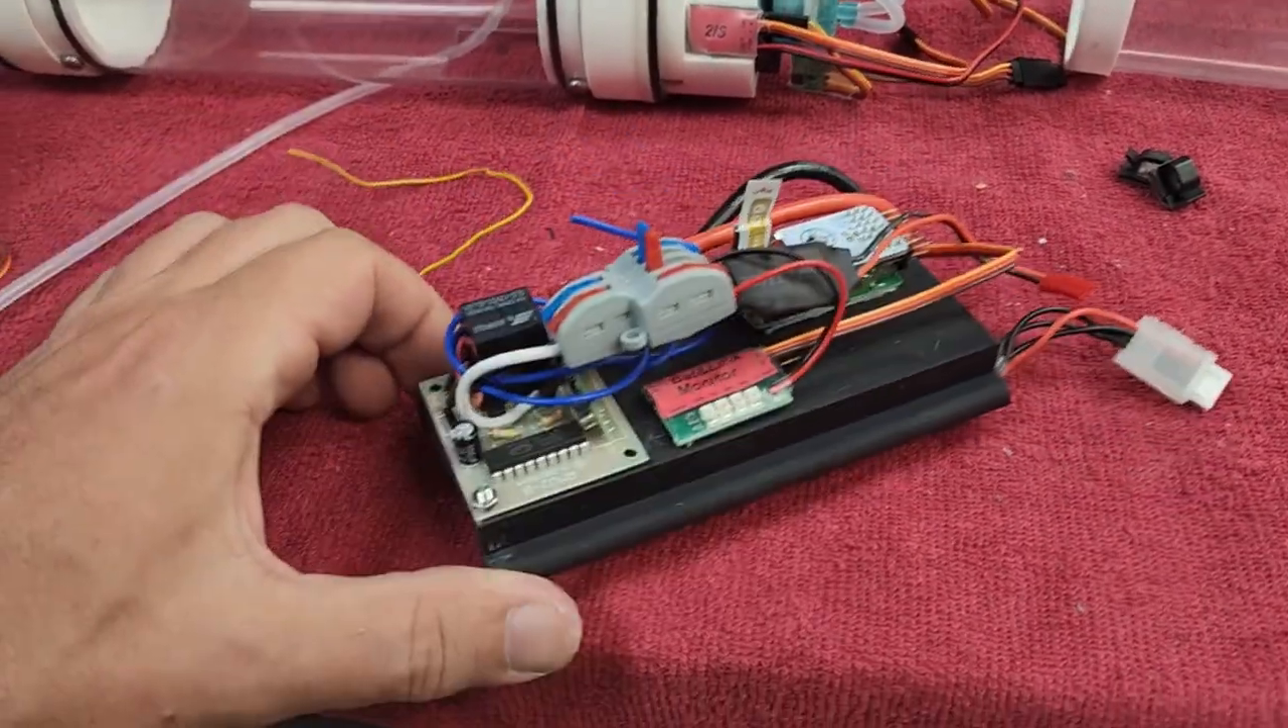All right, here is our assembled battery tray.